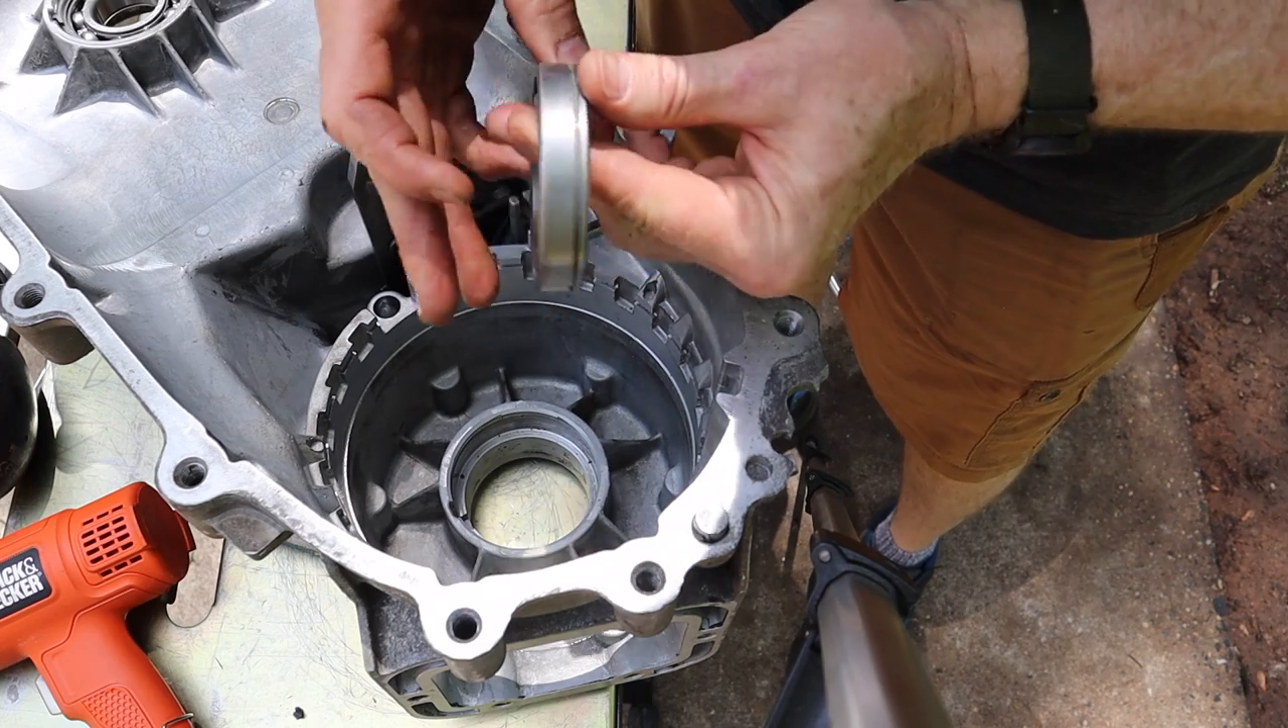All right. The last bearing to go on the case is this guy here.